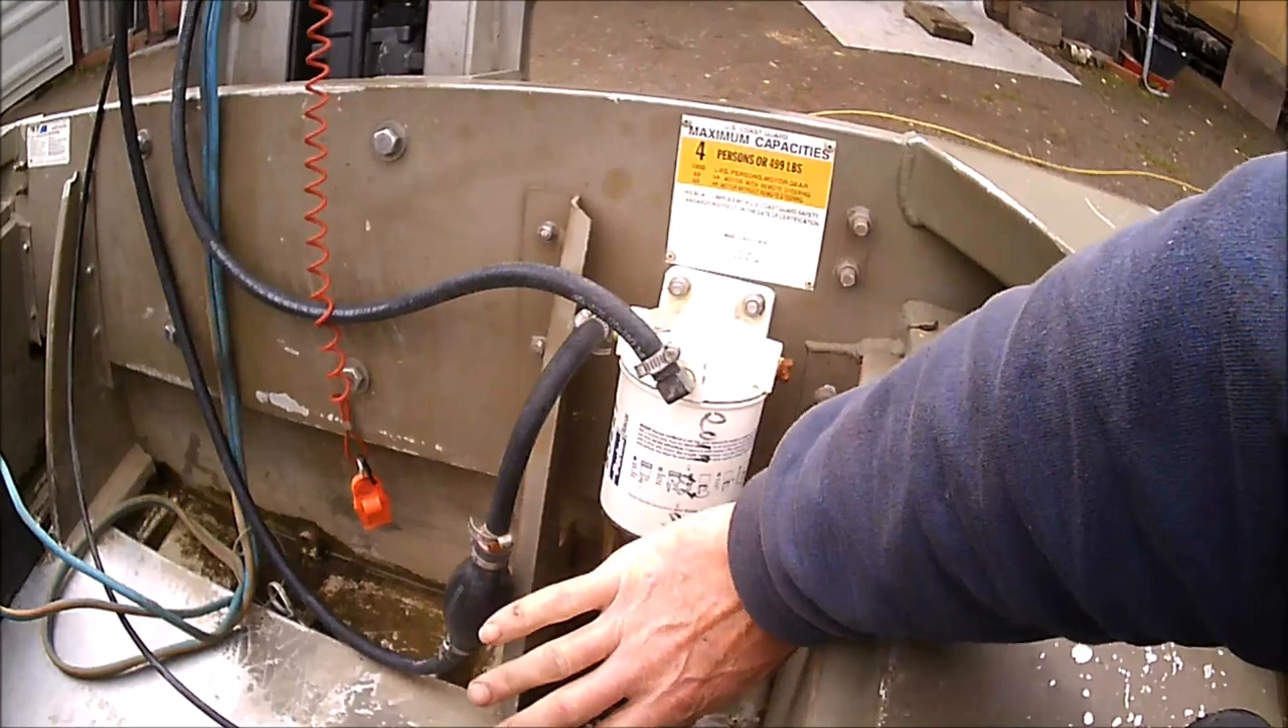J'ai remis mon filtre à essence, mon support de filtre en fait, en place.